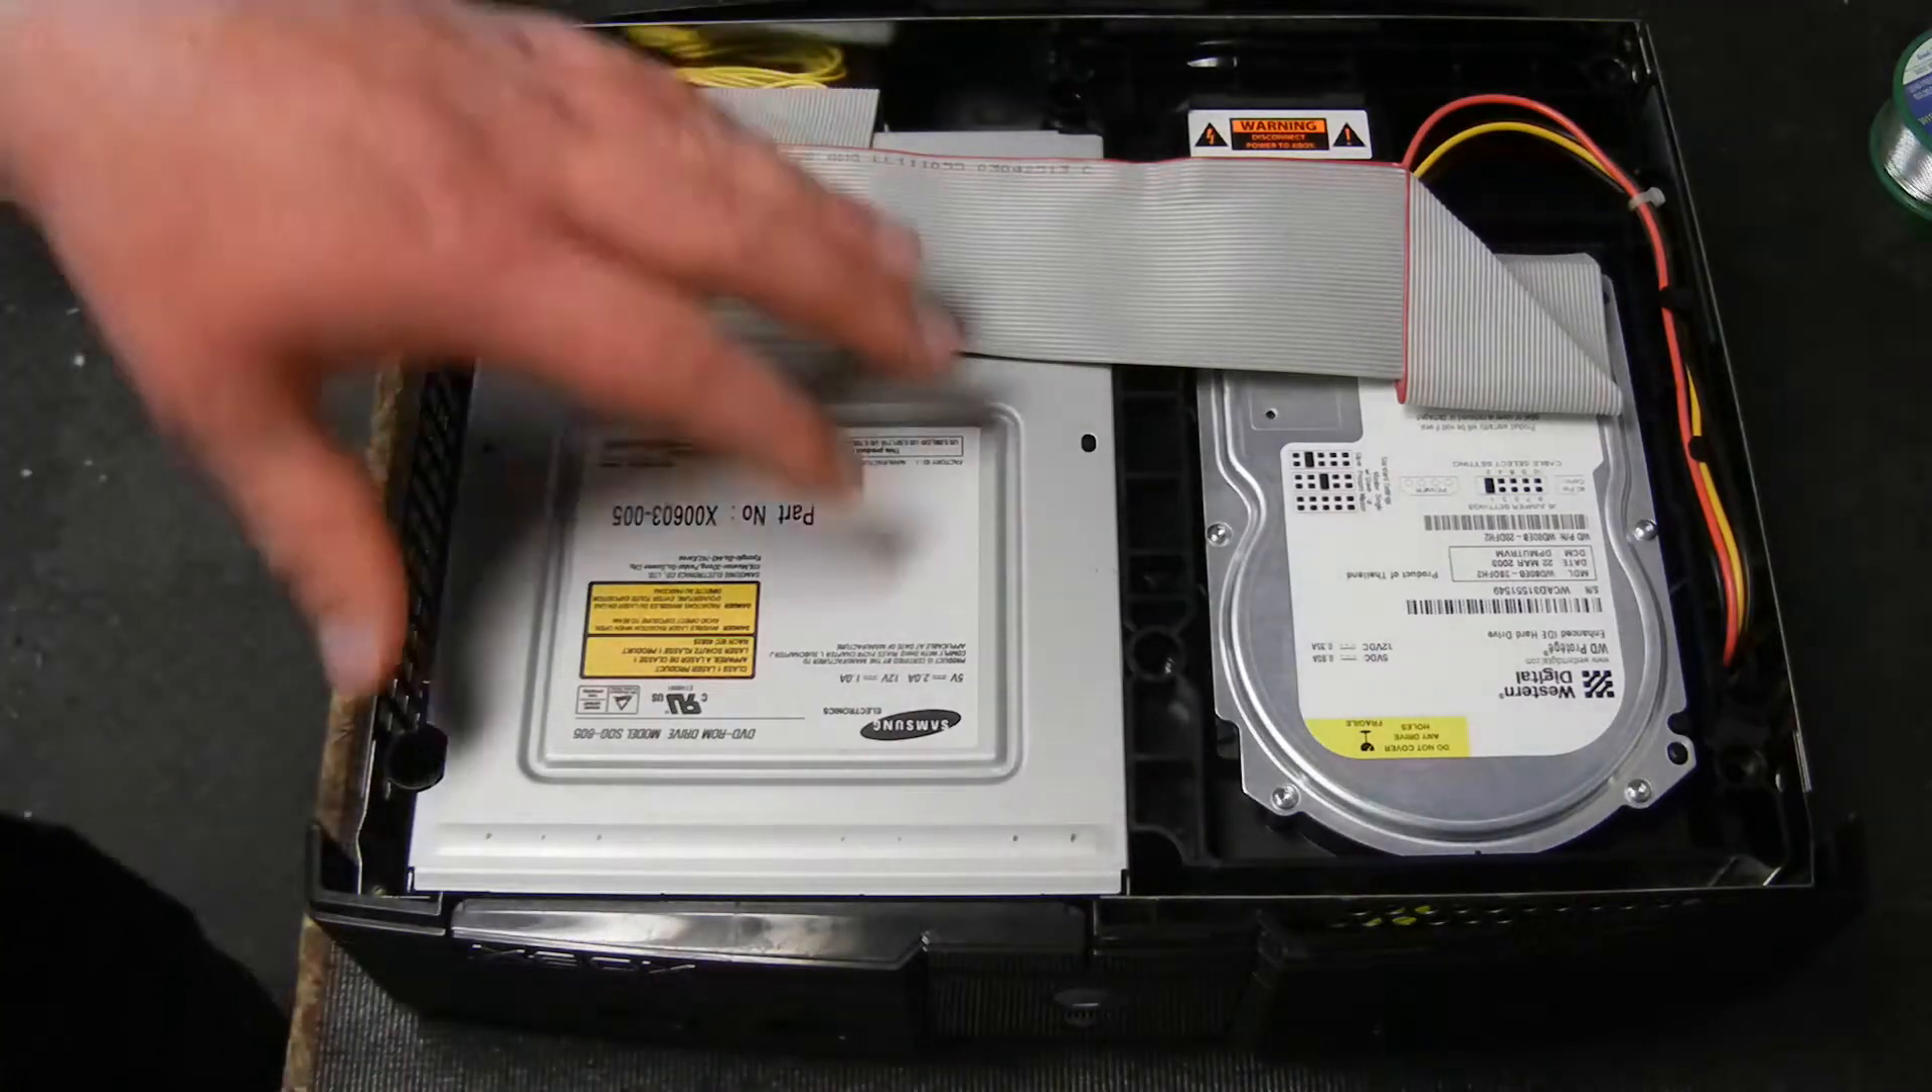As you can see here i have a console i've already taken the top off.